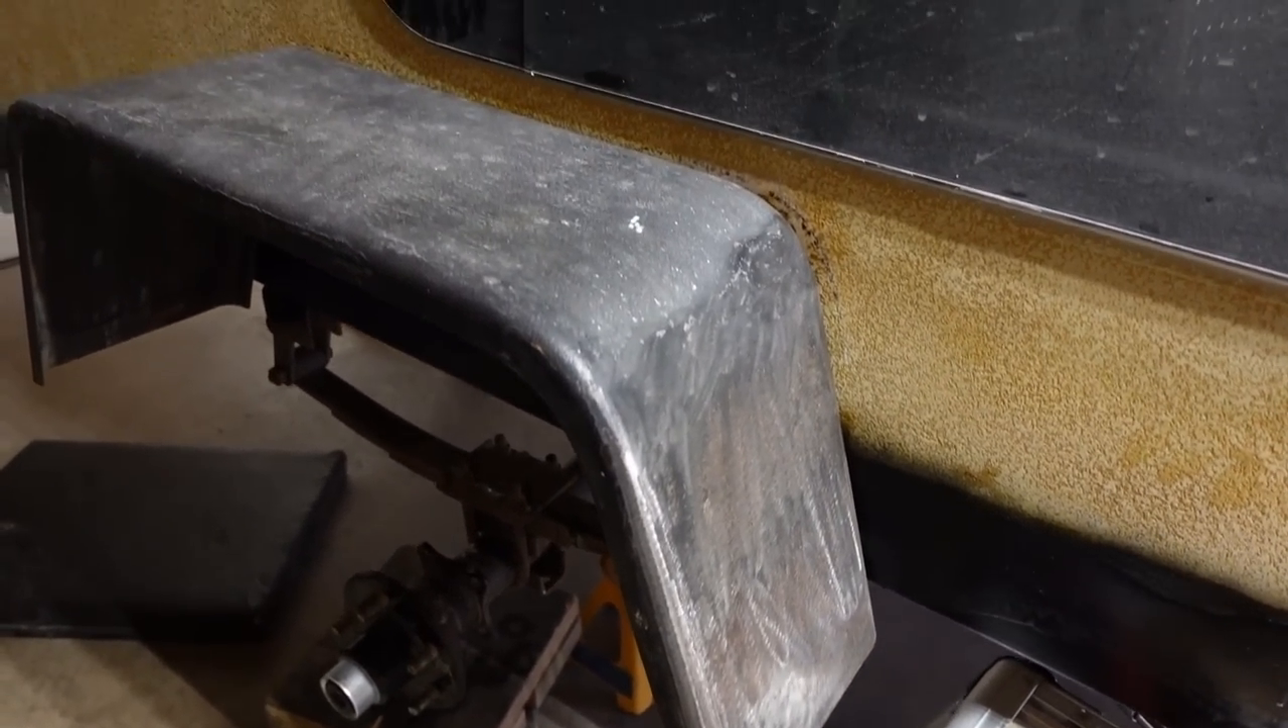So I just got the fender fitted up there.